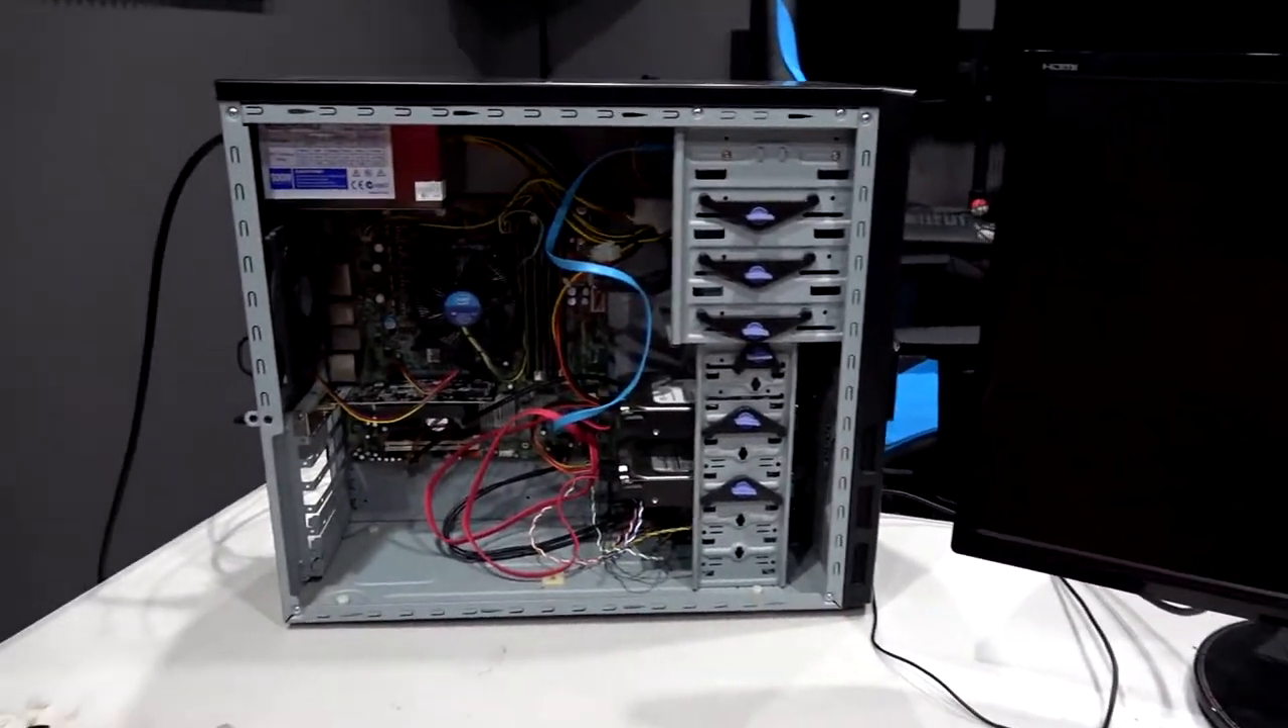The computer is now all wired up.